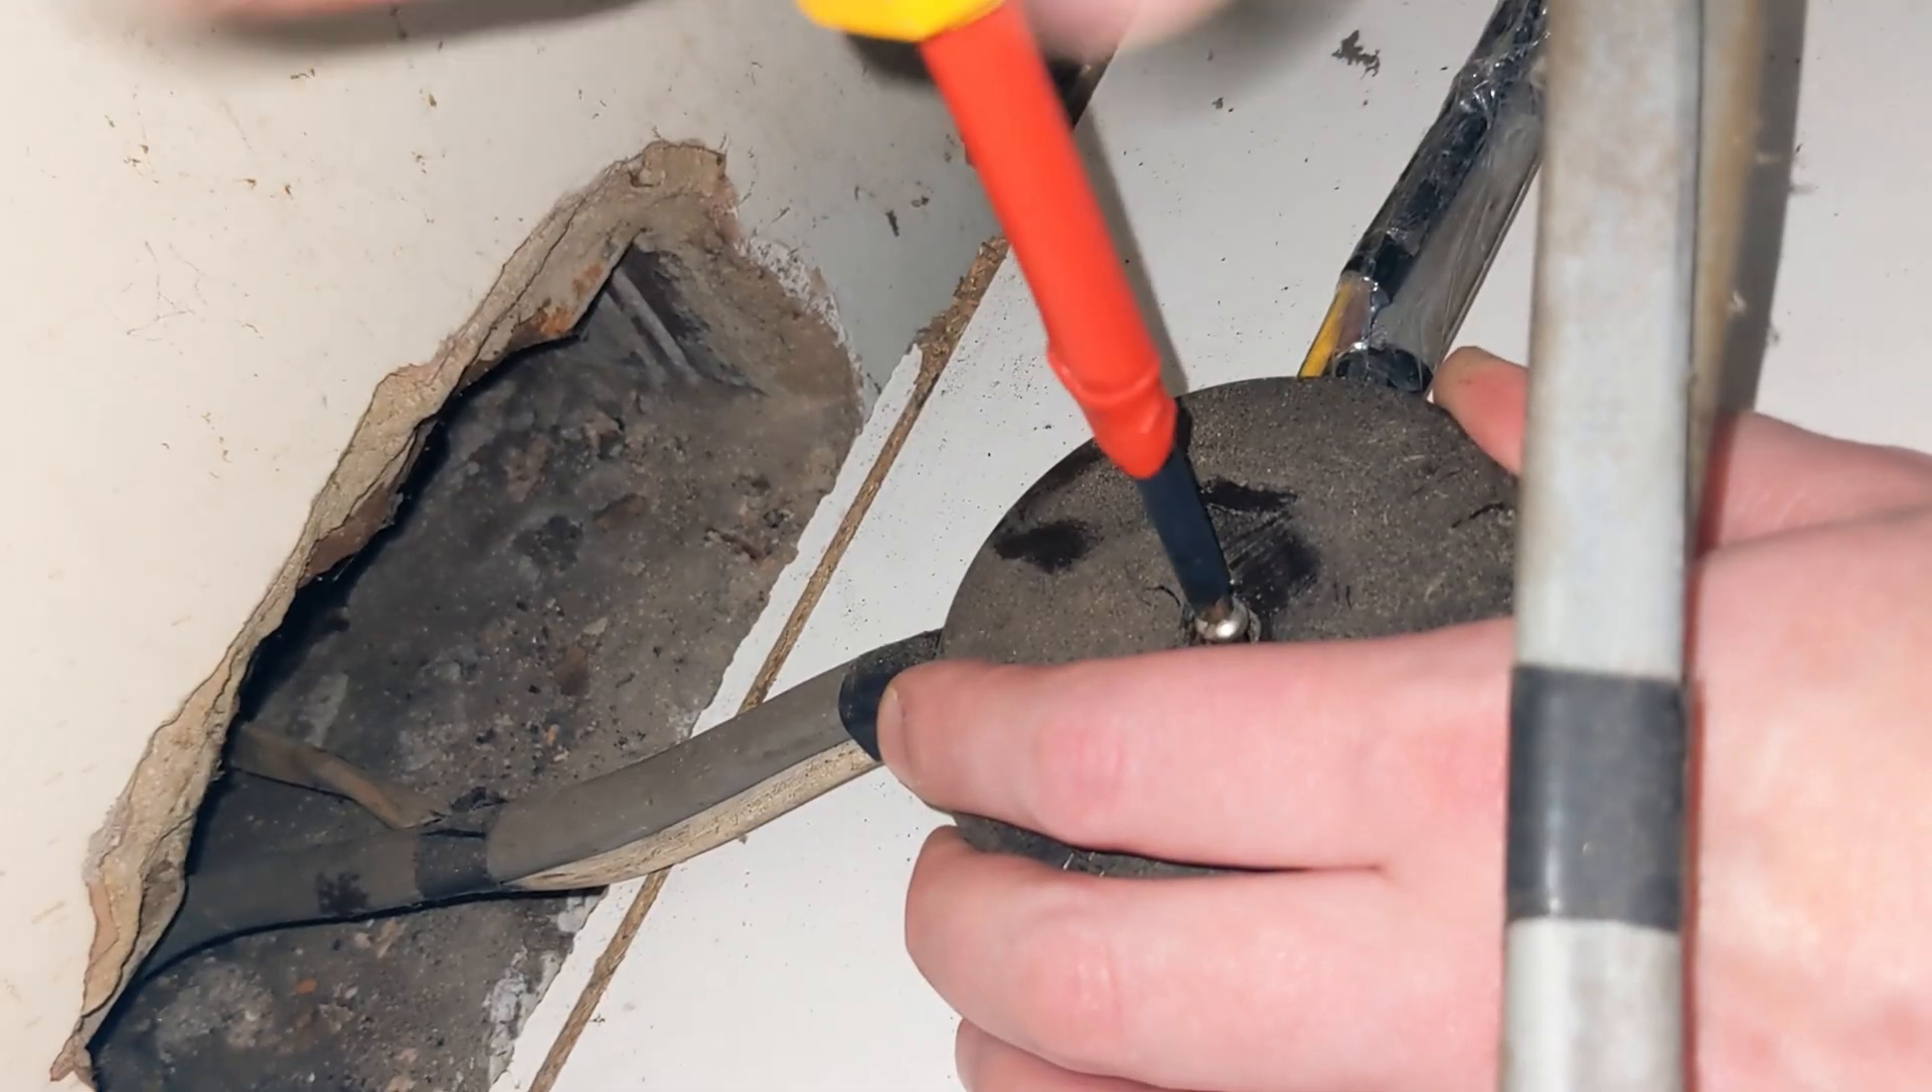When the wires were all fixed in I then screwed the junction box cover back on.